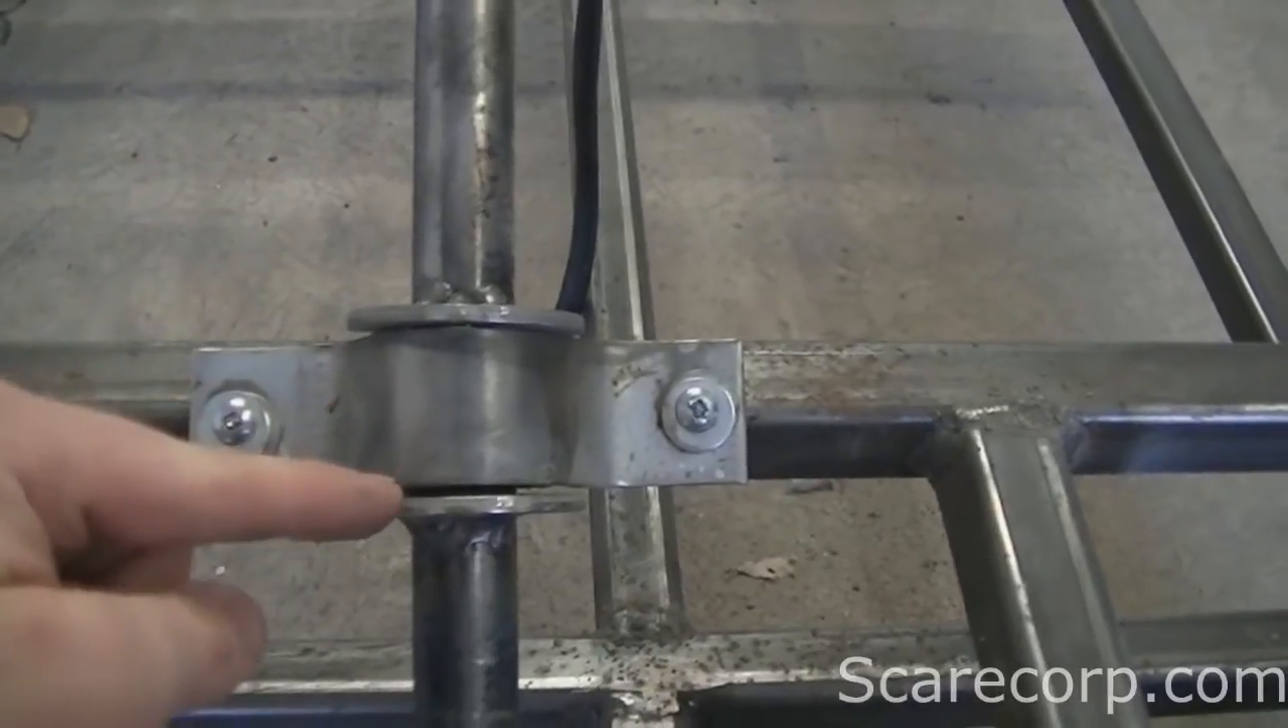And what I did is I have this kind of like a u-bracket here so I bolted that down that kept it from coming out.